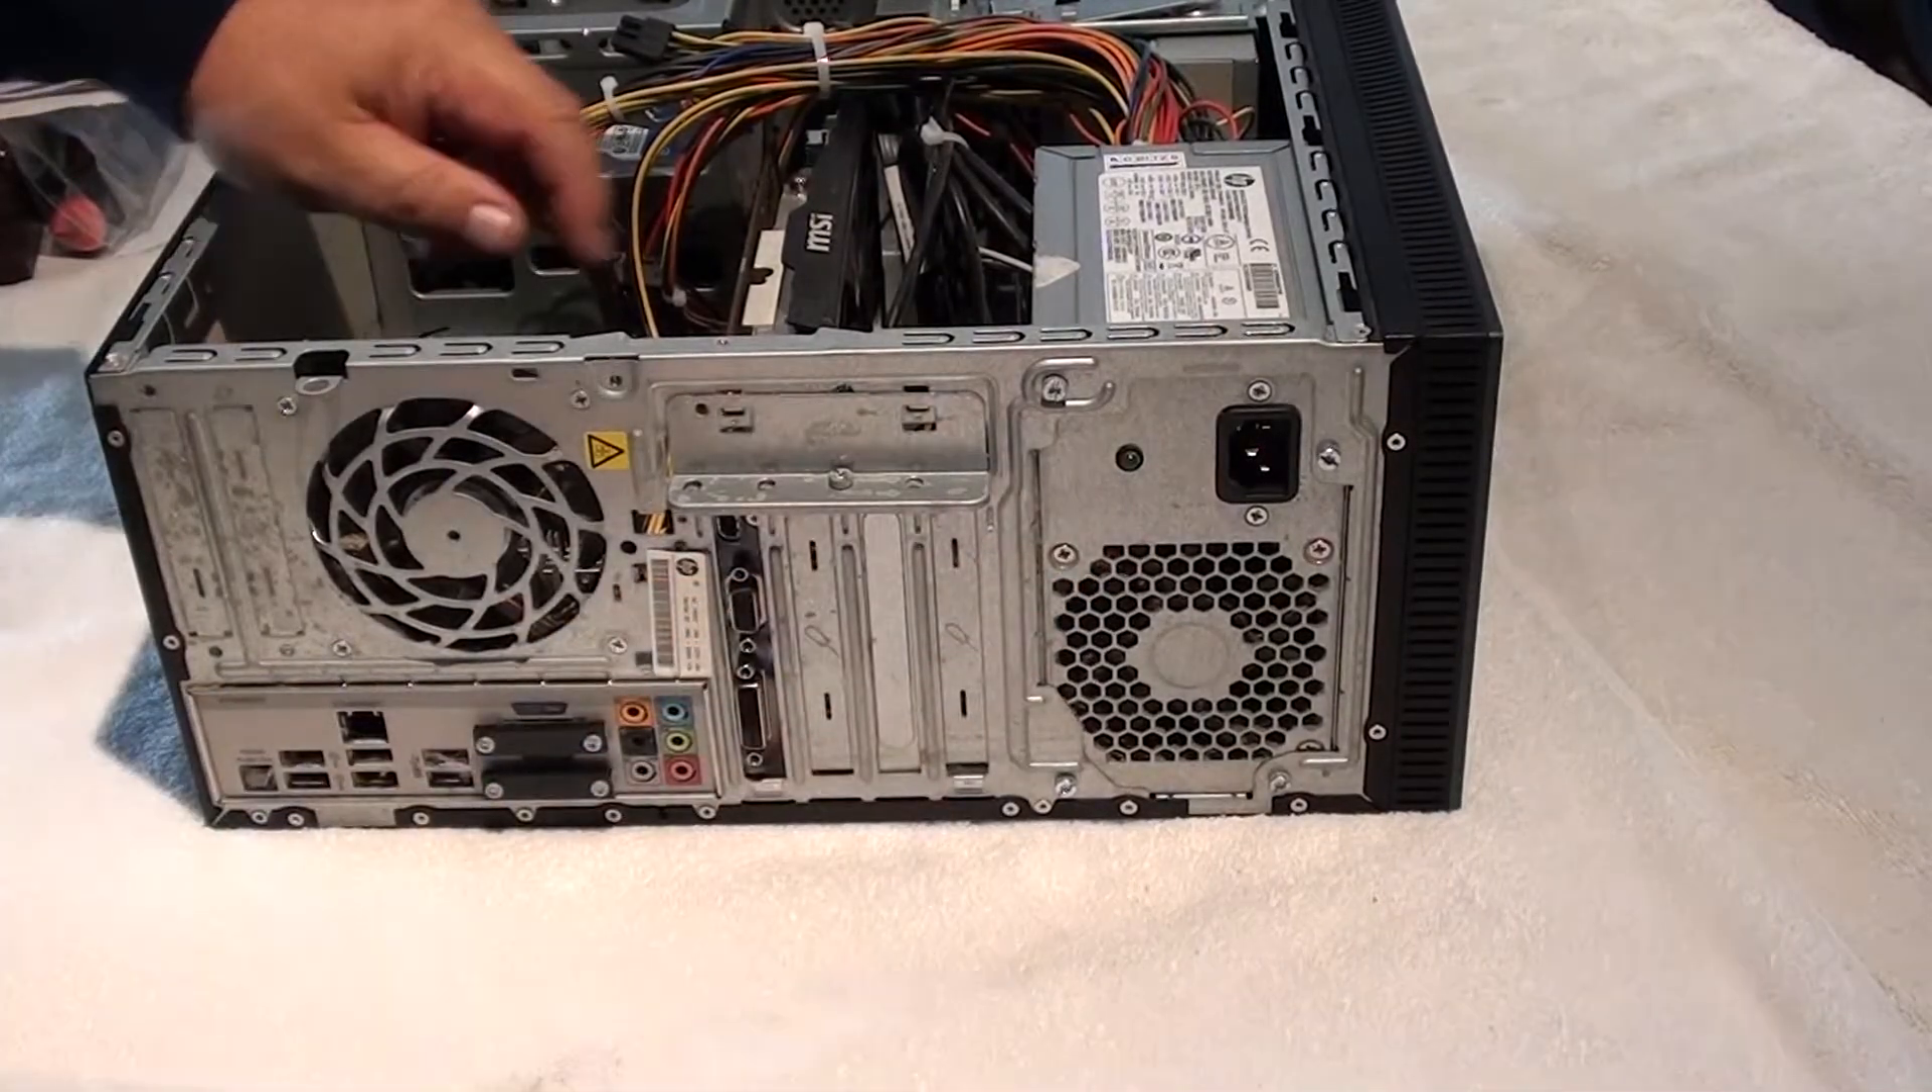Now that we got the cover off here is your power source.